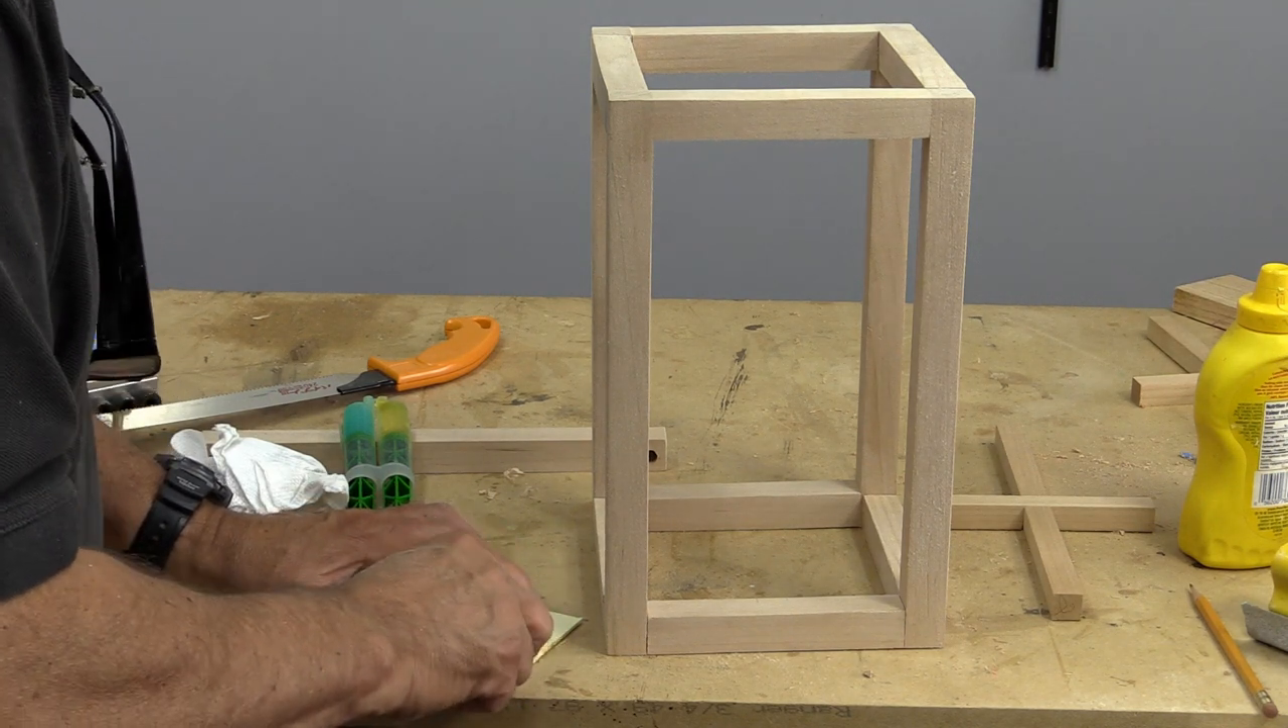We've finished the frame, we're all together as you can see and now I'm just going to glue with a little bit of epoxy.